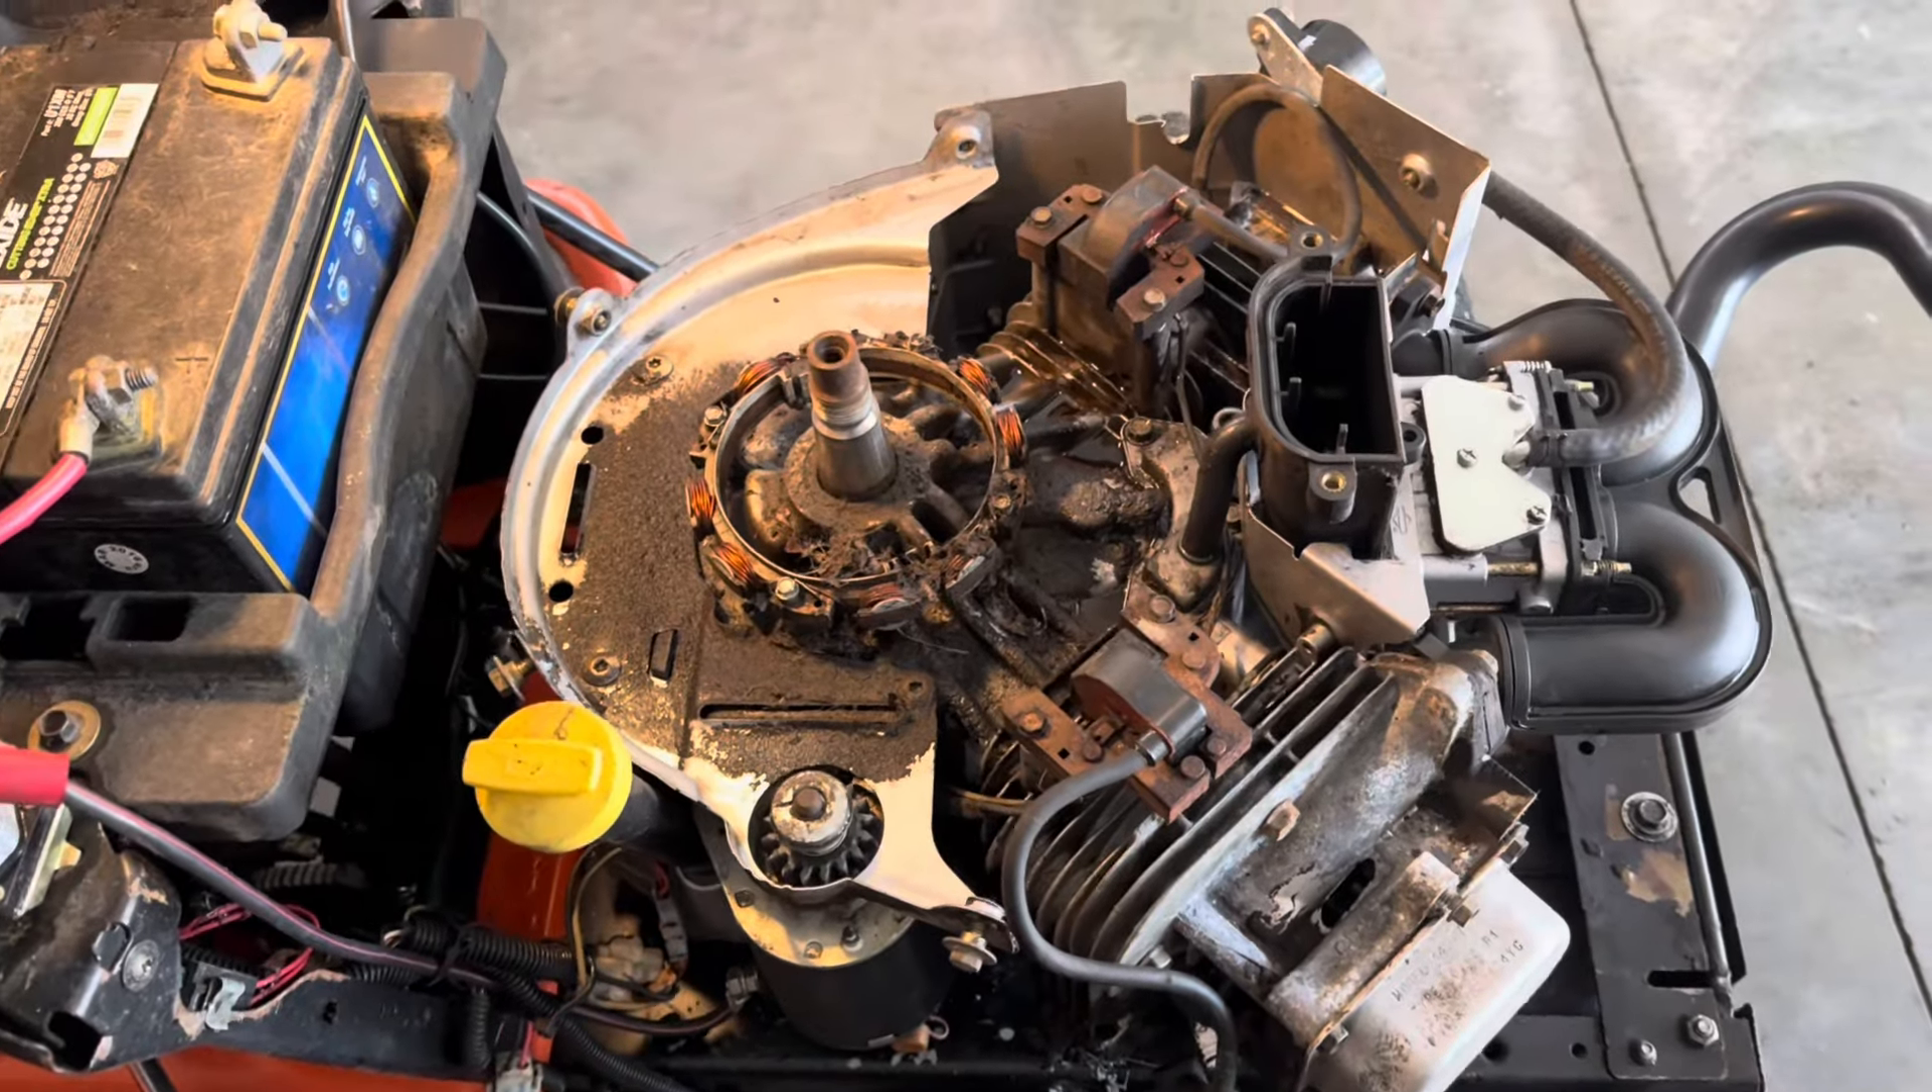You can sure see we got the flywheel off we're exposed to the stator.